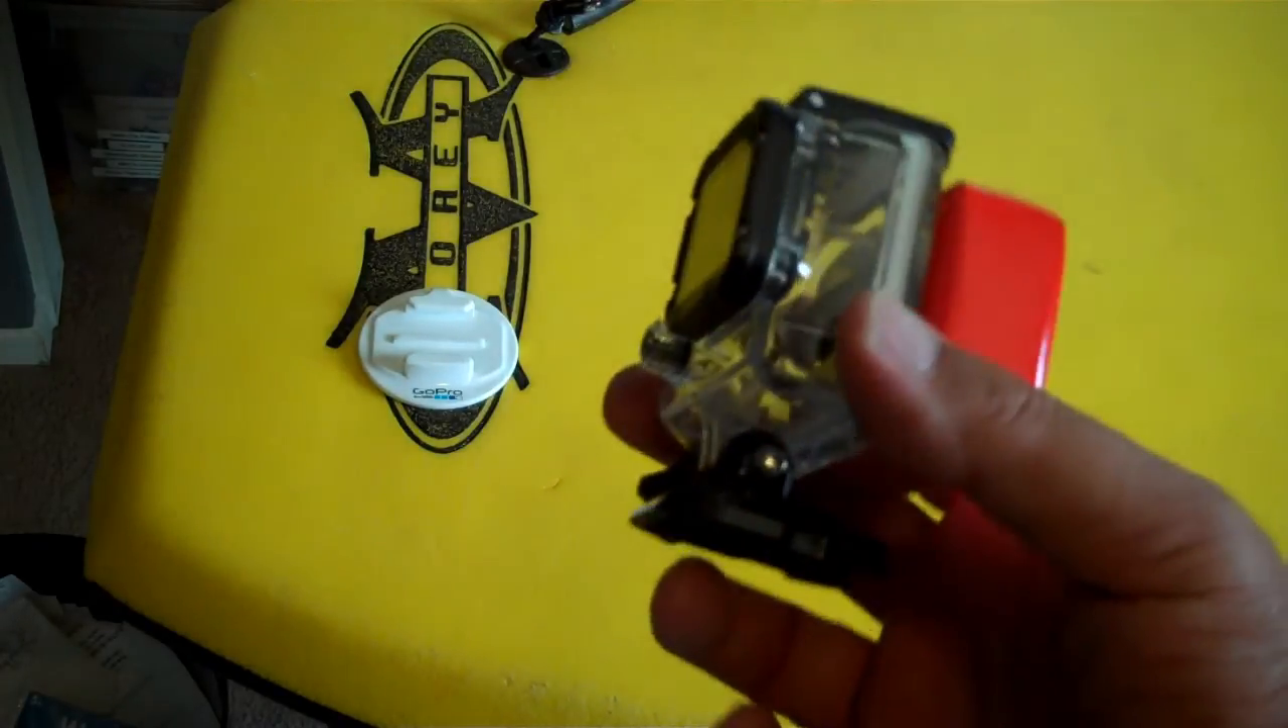Okay so success the bodyboard mount is in.